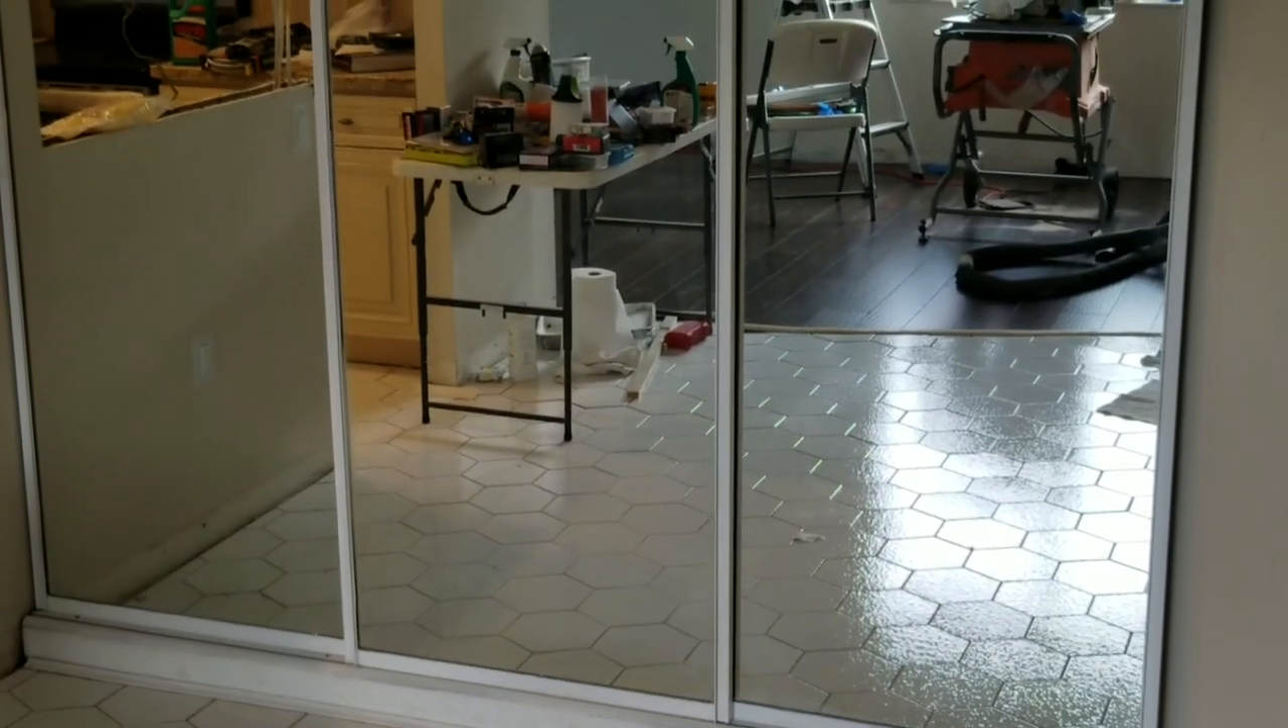Our mirror doors are put back into place here now.